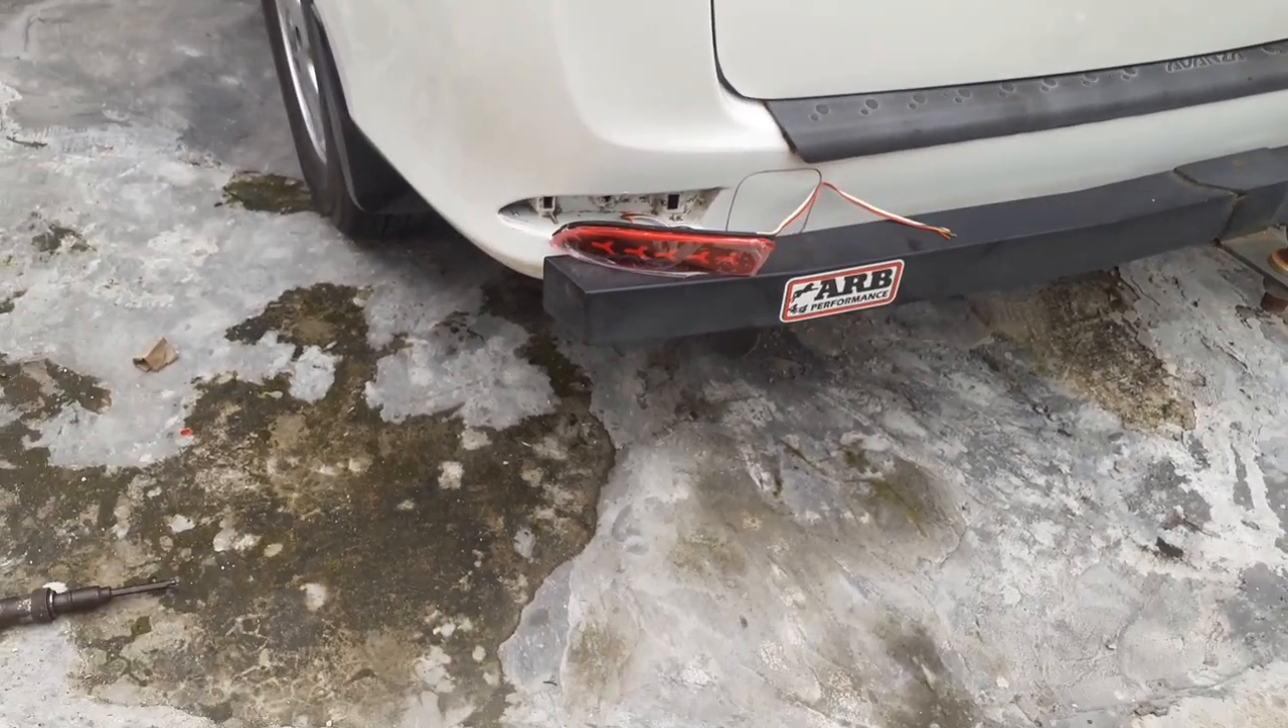Reflektor mata kucing yang lama itu yang bawaan sudah saya buka, tinggal pasang.